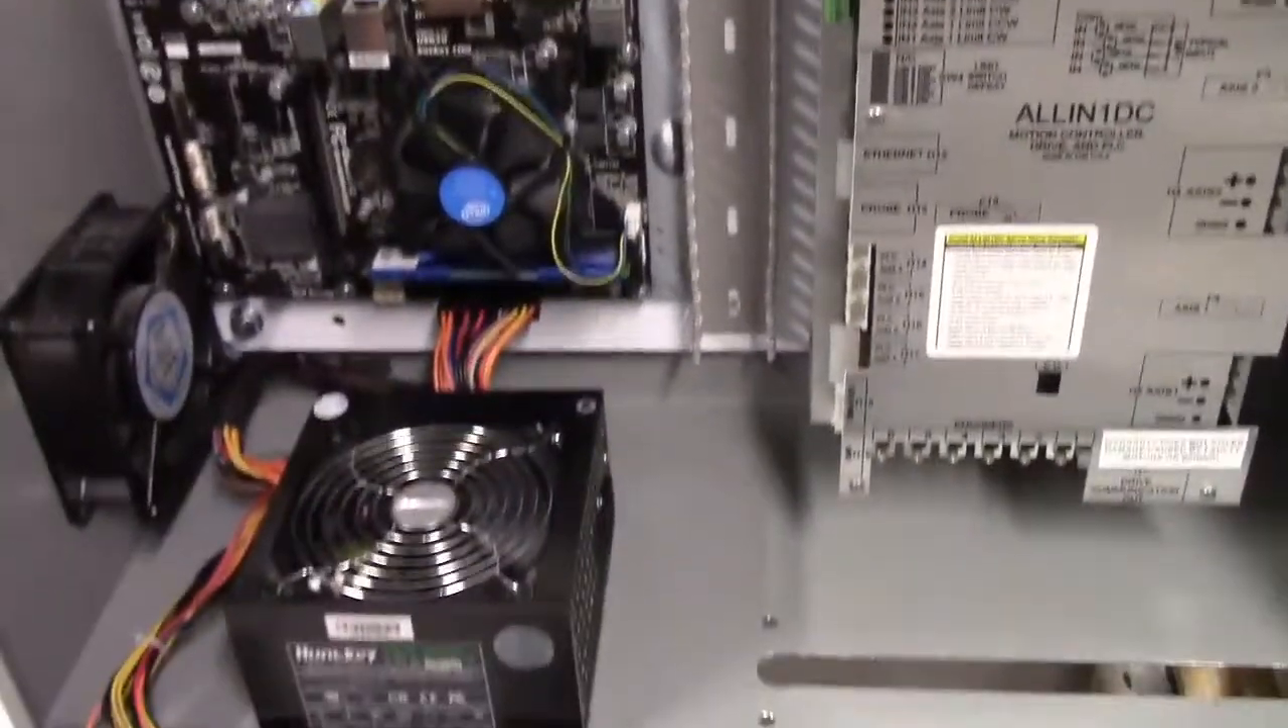I'm very pleased that the motherboard fit inside the cabinet.